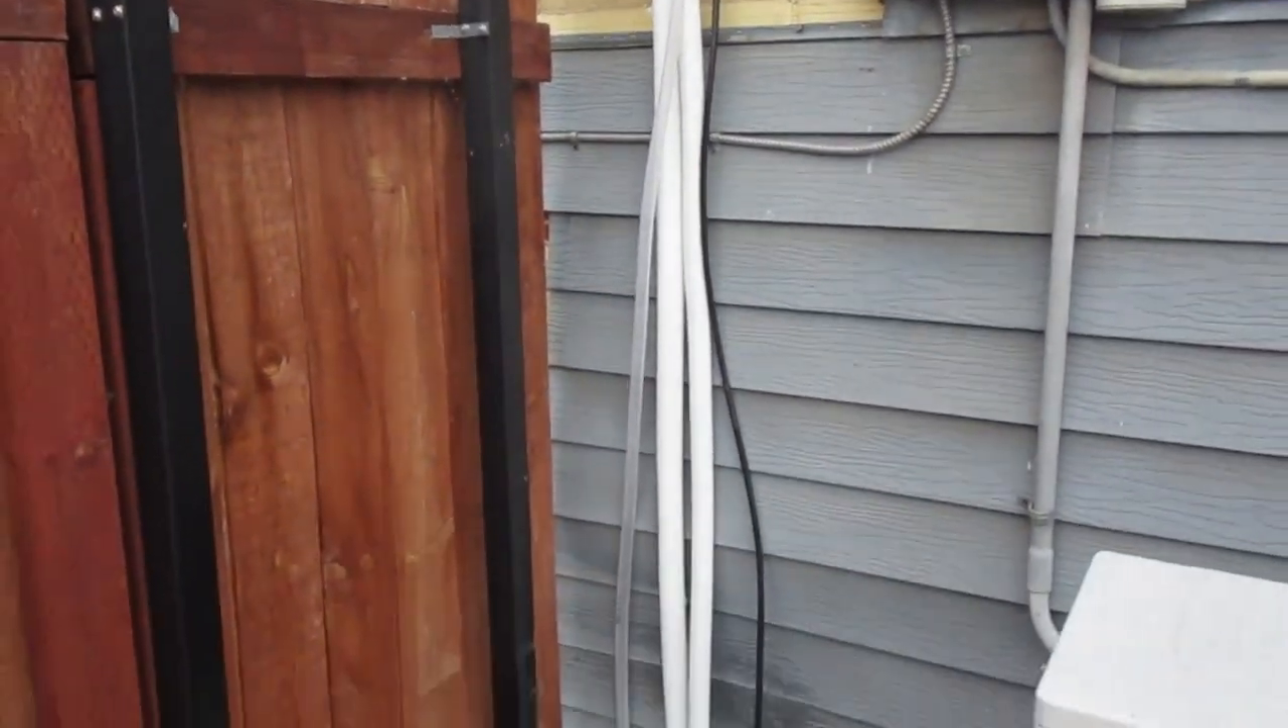Here's the line sets in place before covers are attached or put over the line sets.